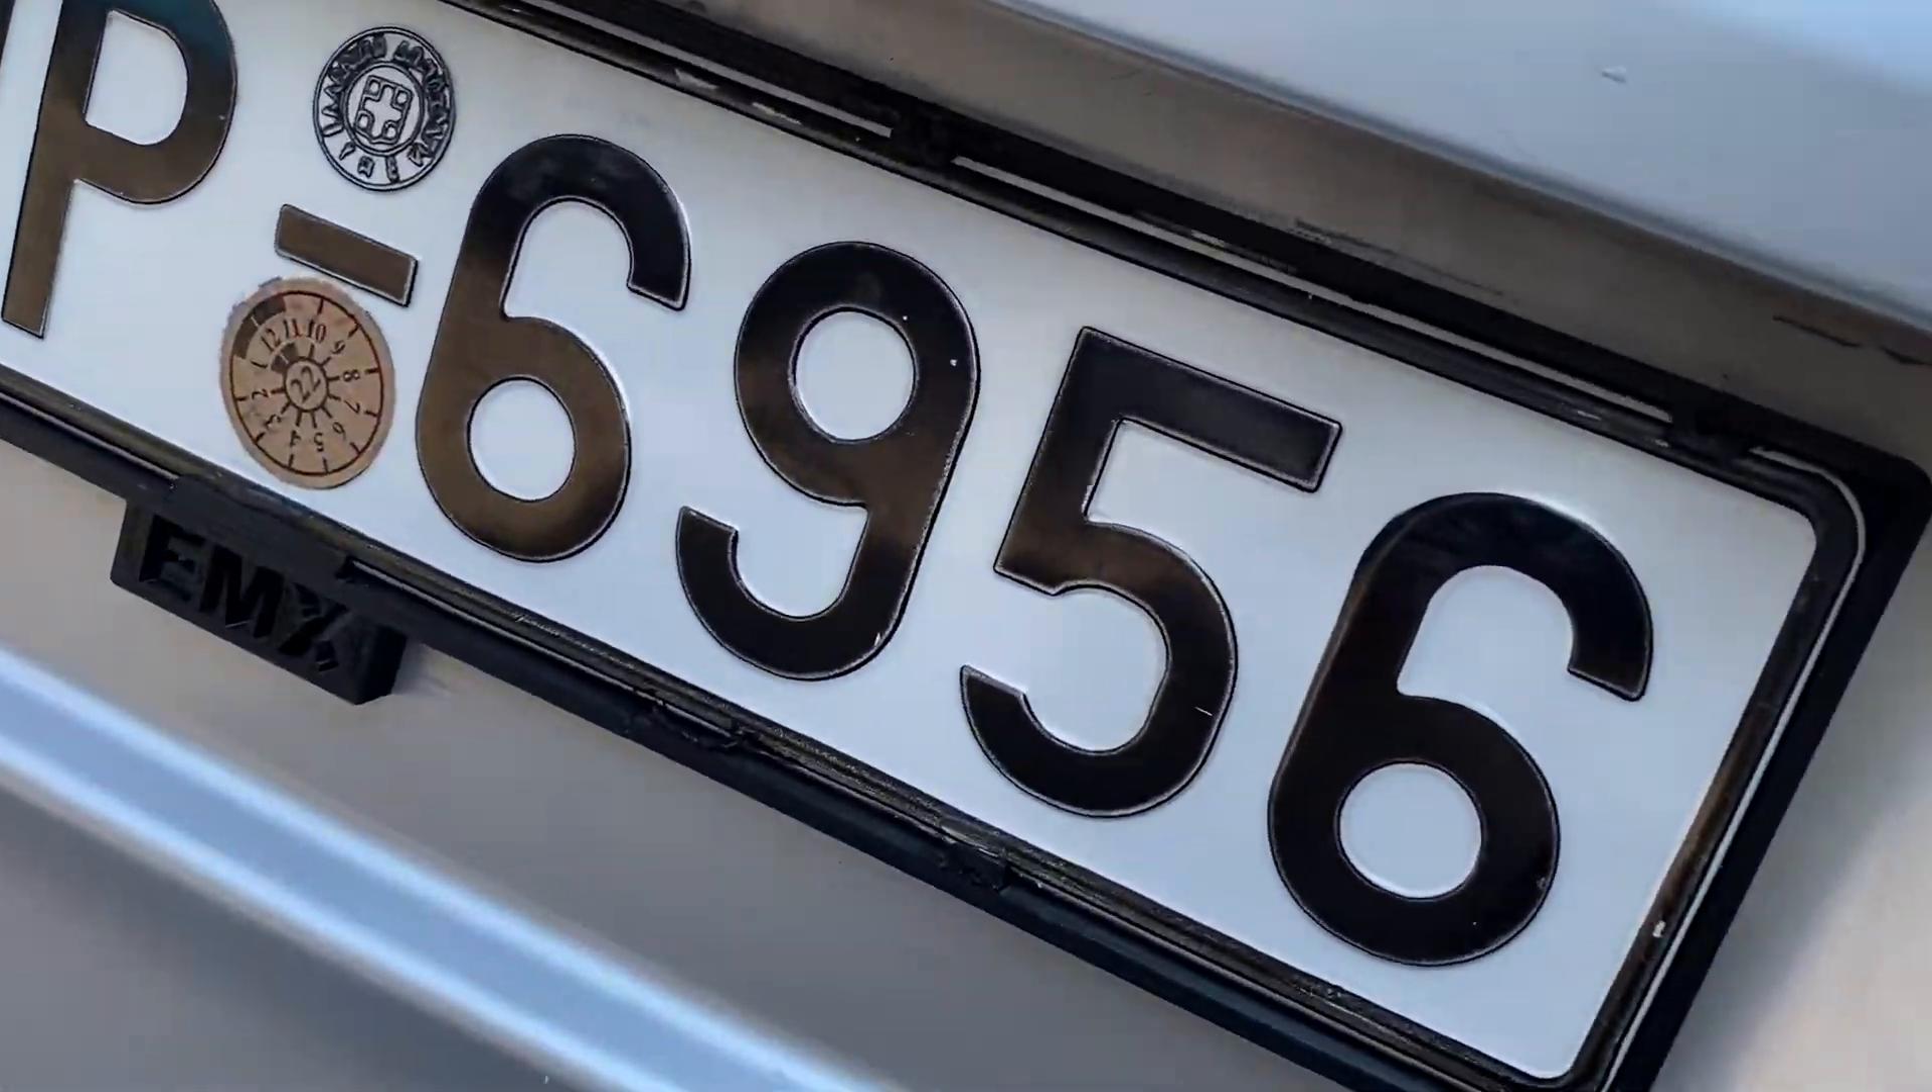You have to manipulate a little bit the plate to make it fit. But I adjusted it already. It fits really nice.